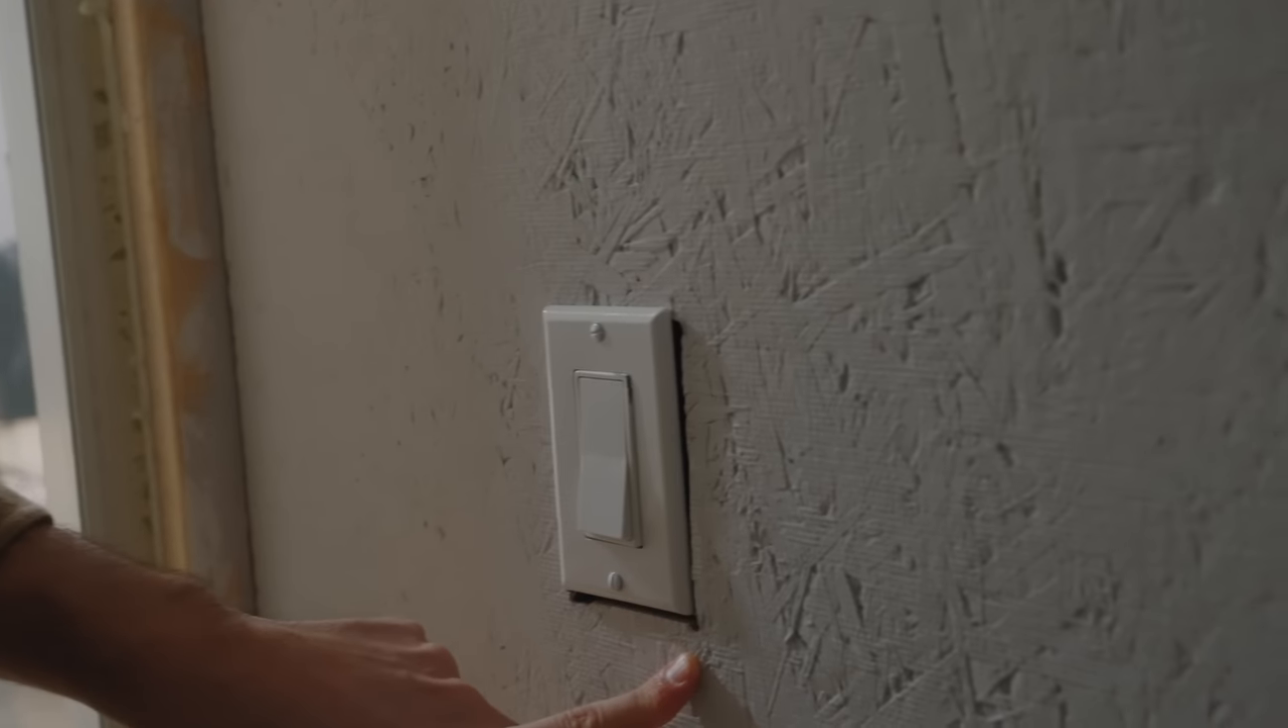I - I really can see the detail of where the cover doesn't fit.